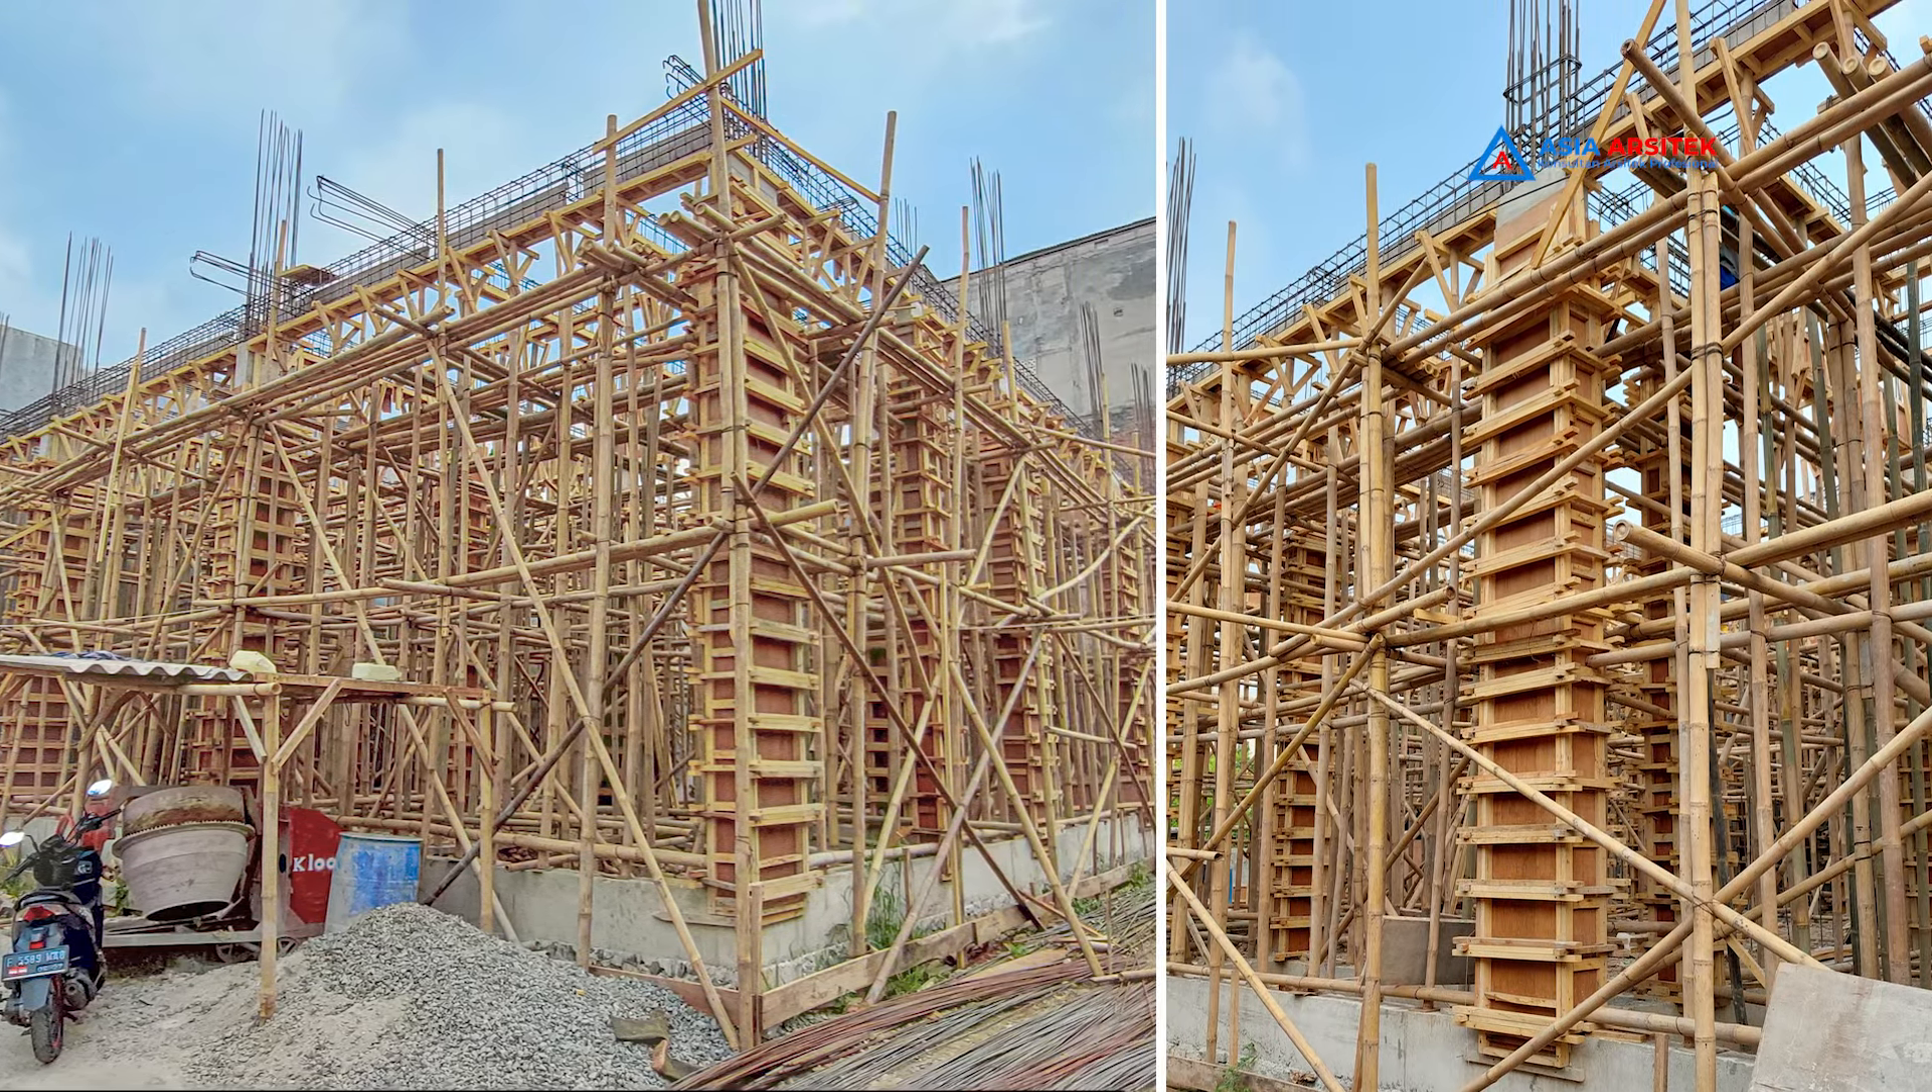Bisa kita lihat di mana kolom balok sudah terpasang dan tersusun rapih di setiap sisi dan sudut ruang.